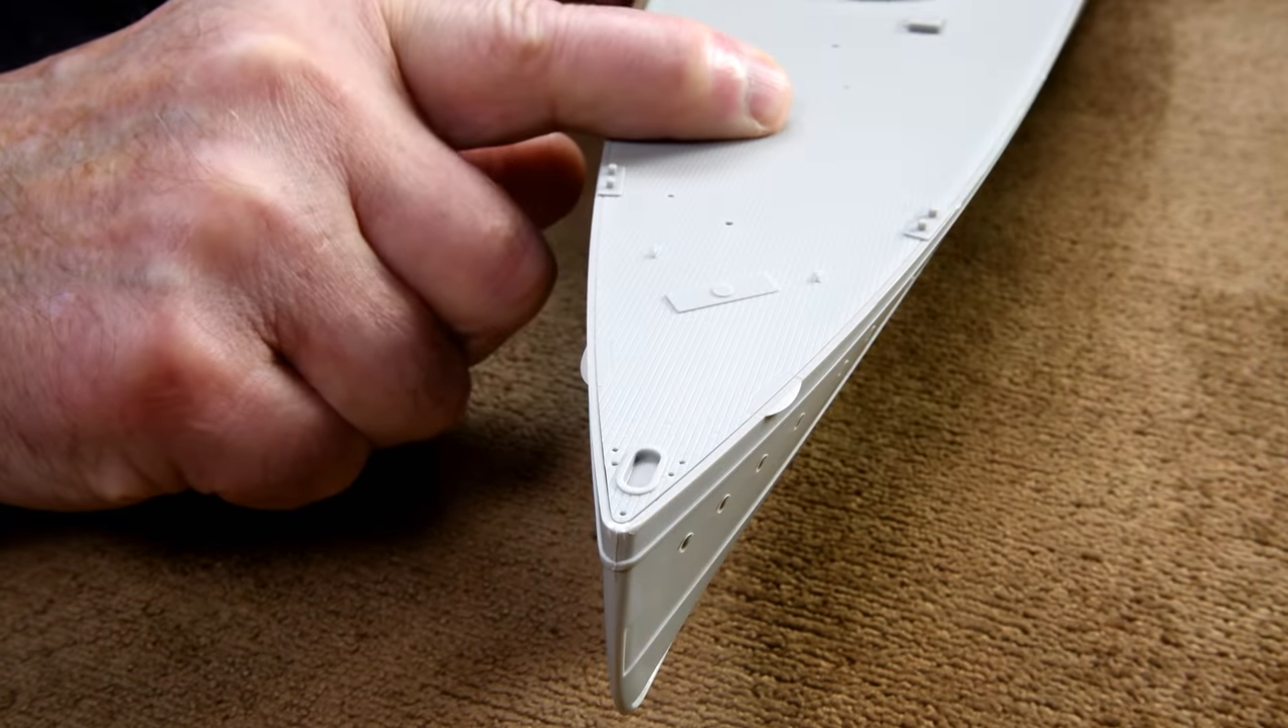I'm as pleased with this hull and deck matching up as I was with the Bismarck.